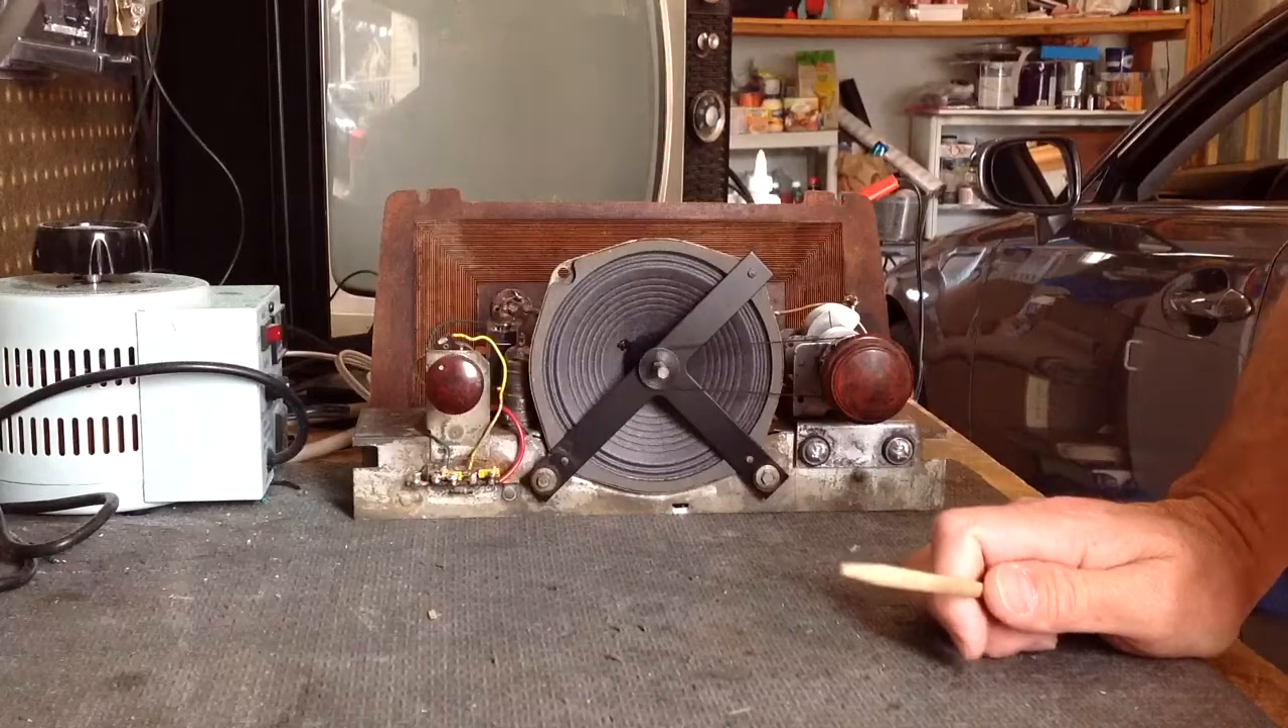I've got my new speaker installed.